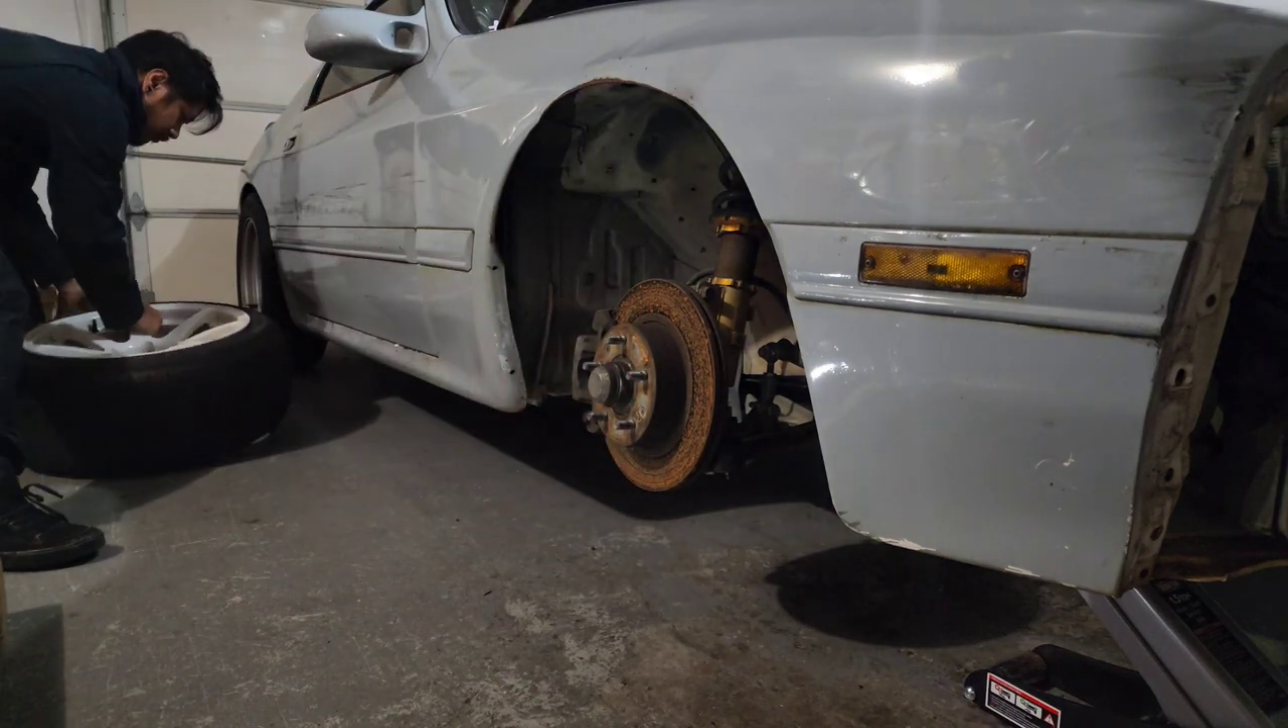I finally got the wheel off.